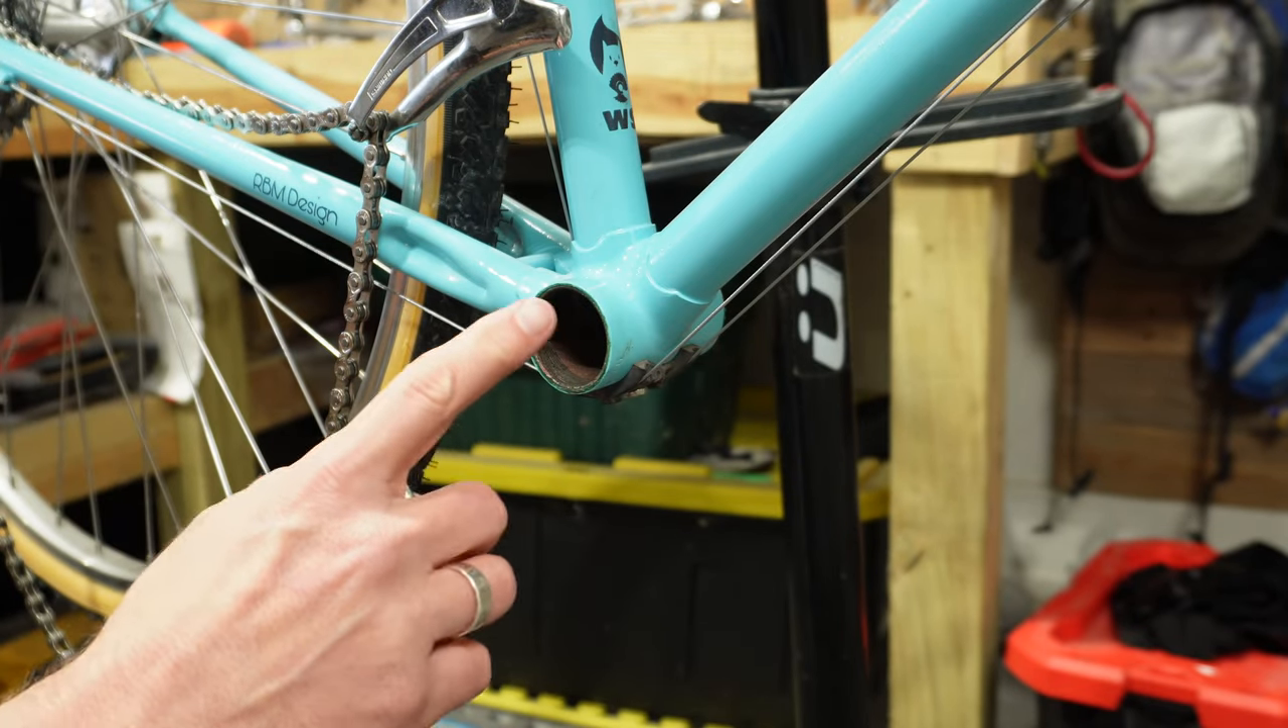But here is the bottom bracket fully removed.